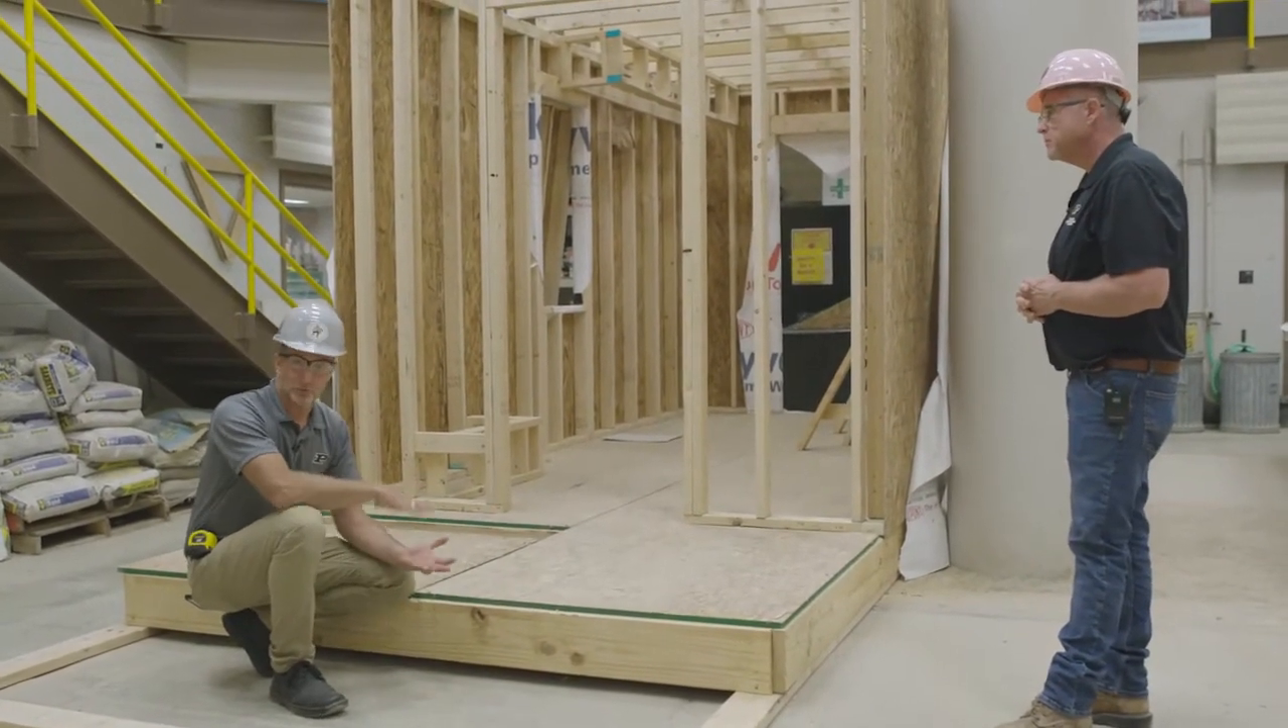So we've laid in our floor decking or our sub floor.